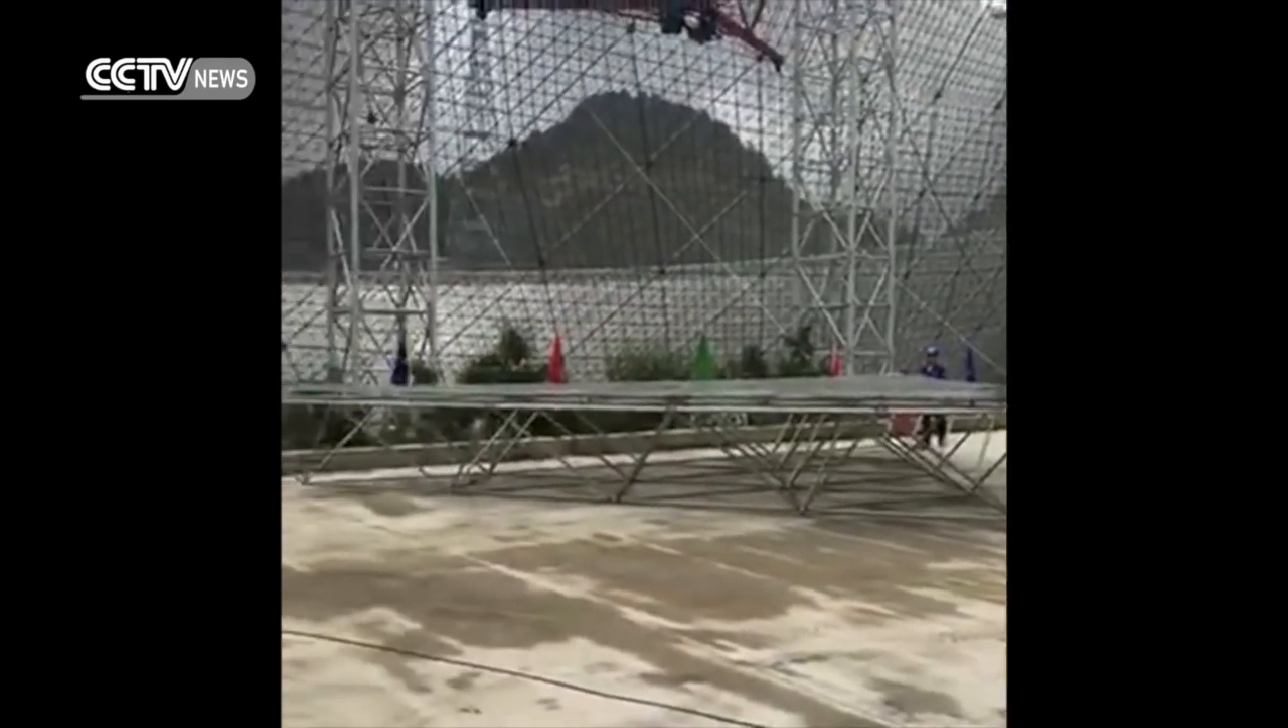And over here, we have the last piece of the reflector panel ready to be installed.